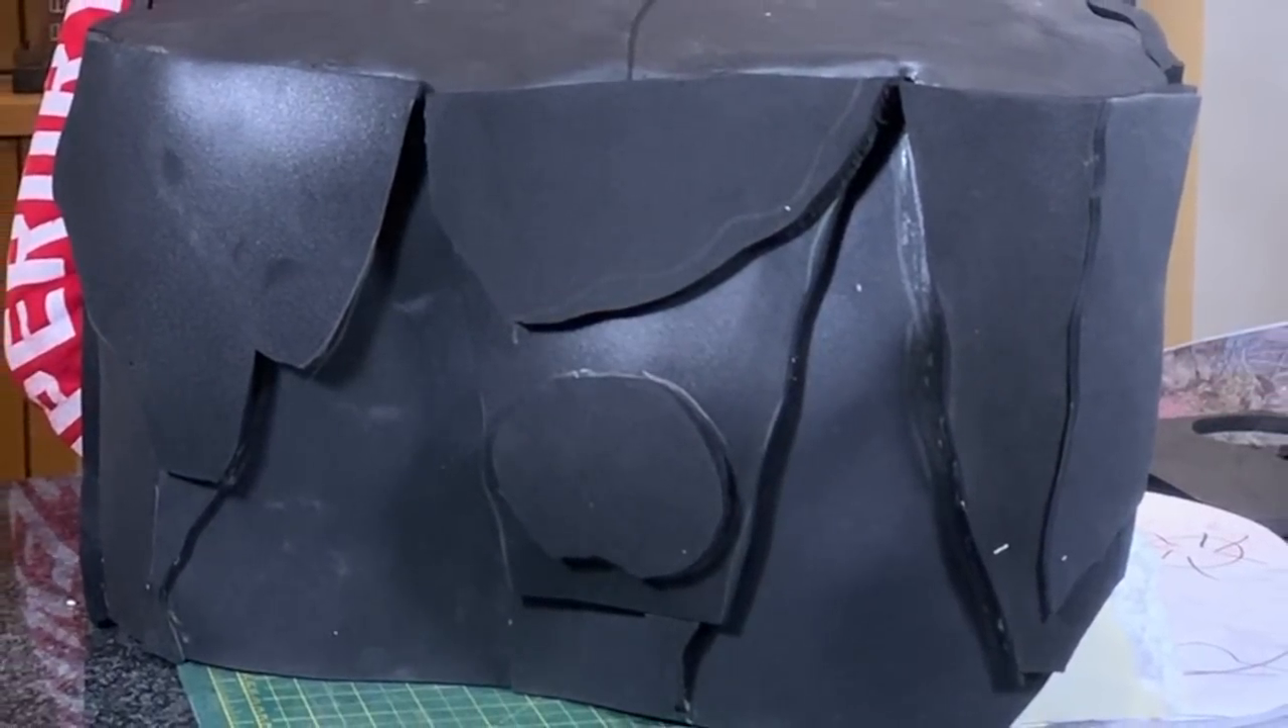So I stuck all my bits of foam on and I started to get my rock face and this is still very draft and then I looked at it and I thought it's nowhere really to put my doll.